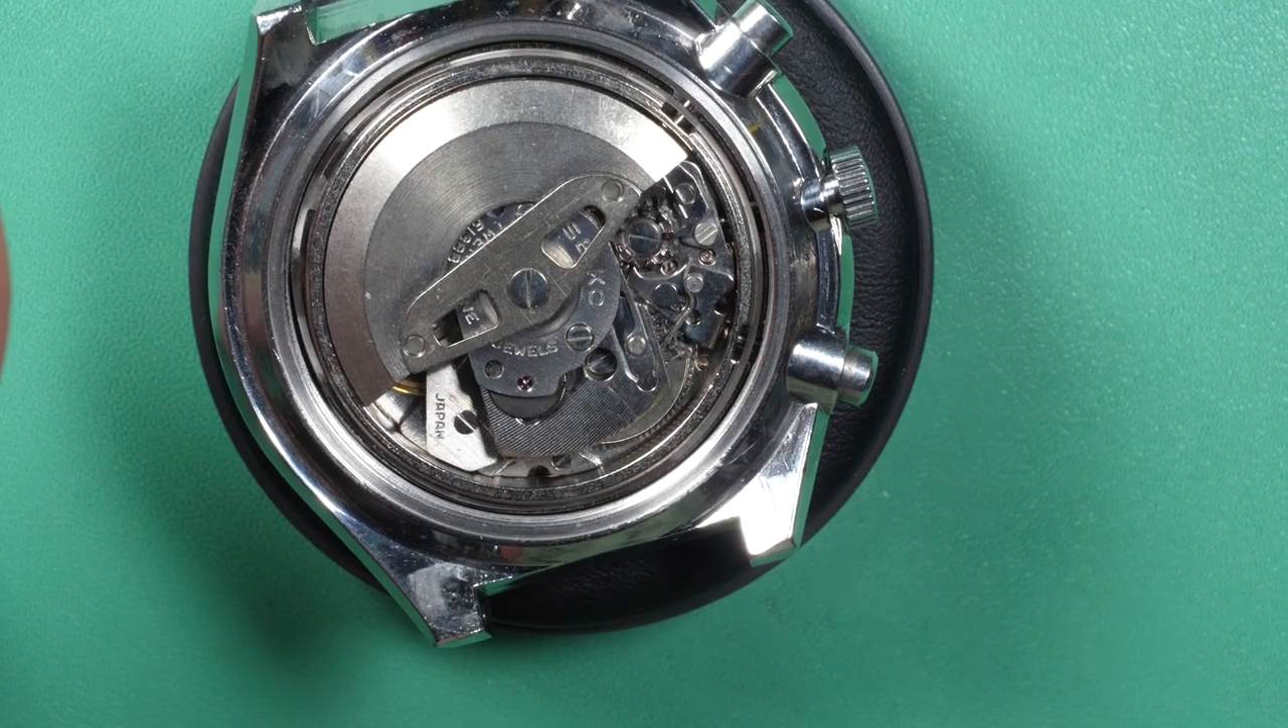And we have a fully assembled movement.